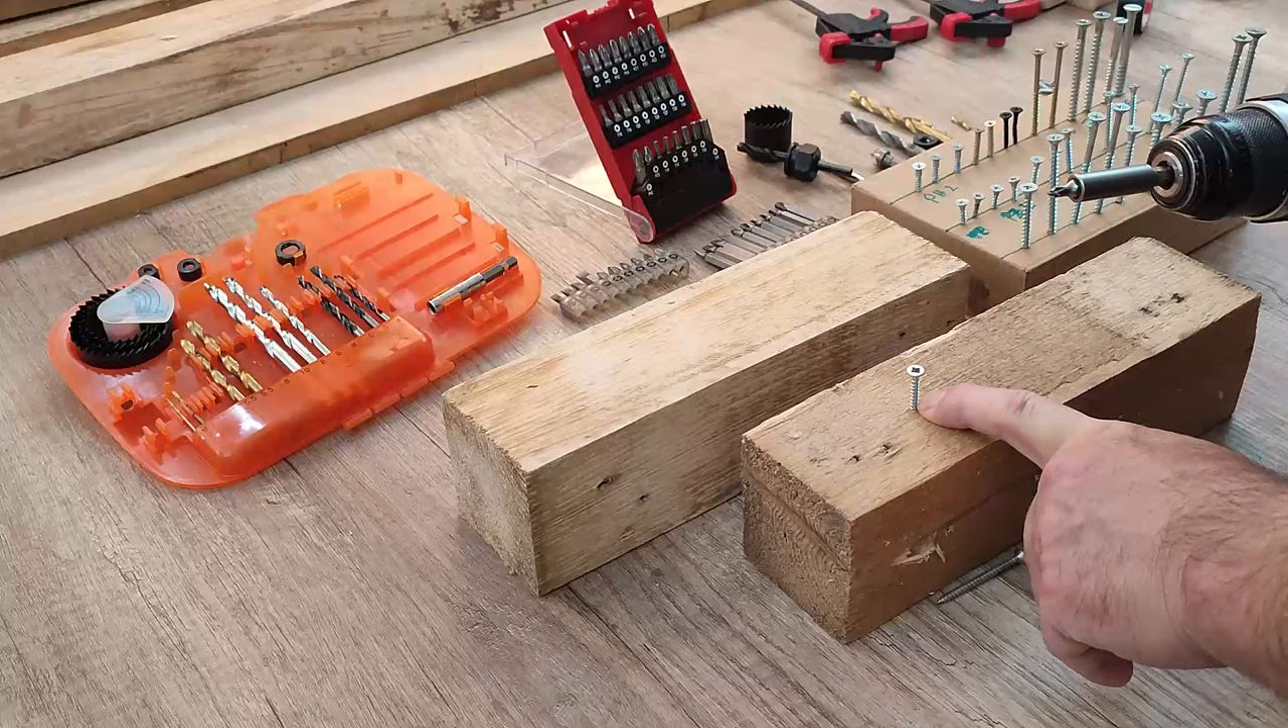So what you can notice we destroyed the screwdriver bit and we didn't put the screw all the way in.